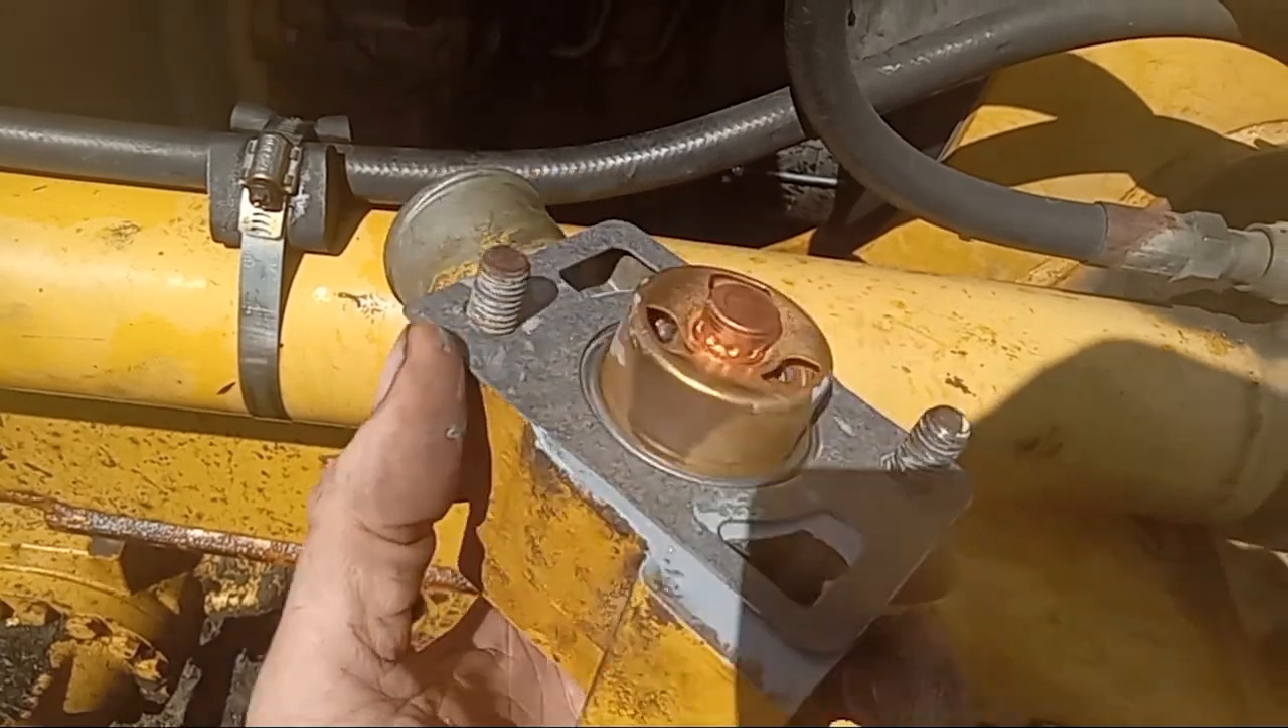I got my bolts back through the holes.